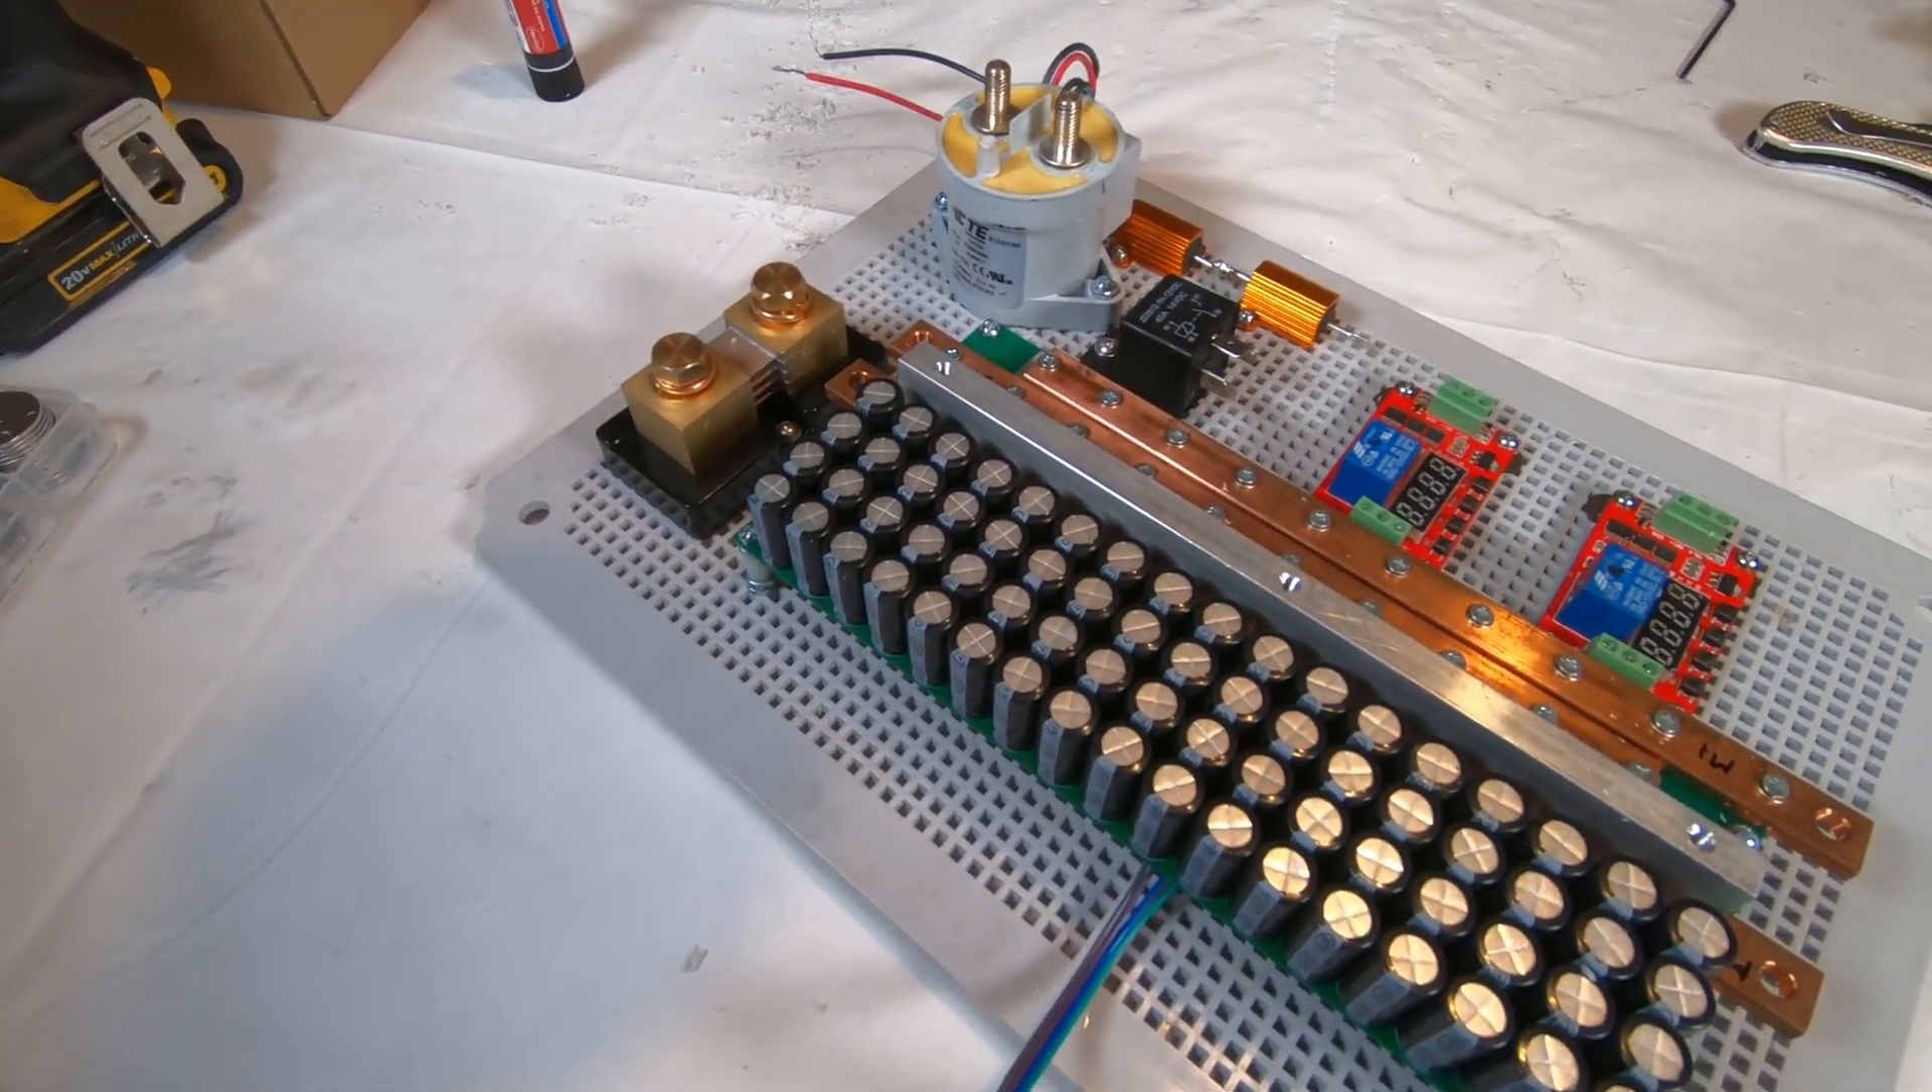So here are all the components assembled.